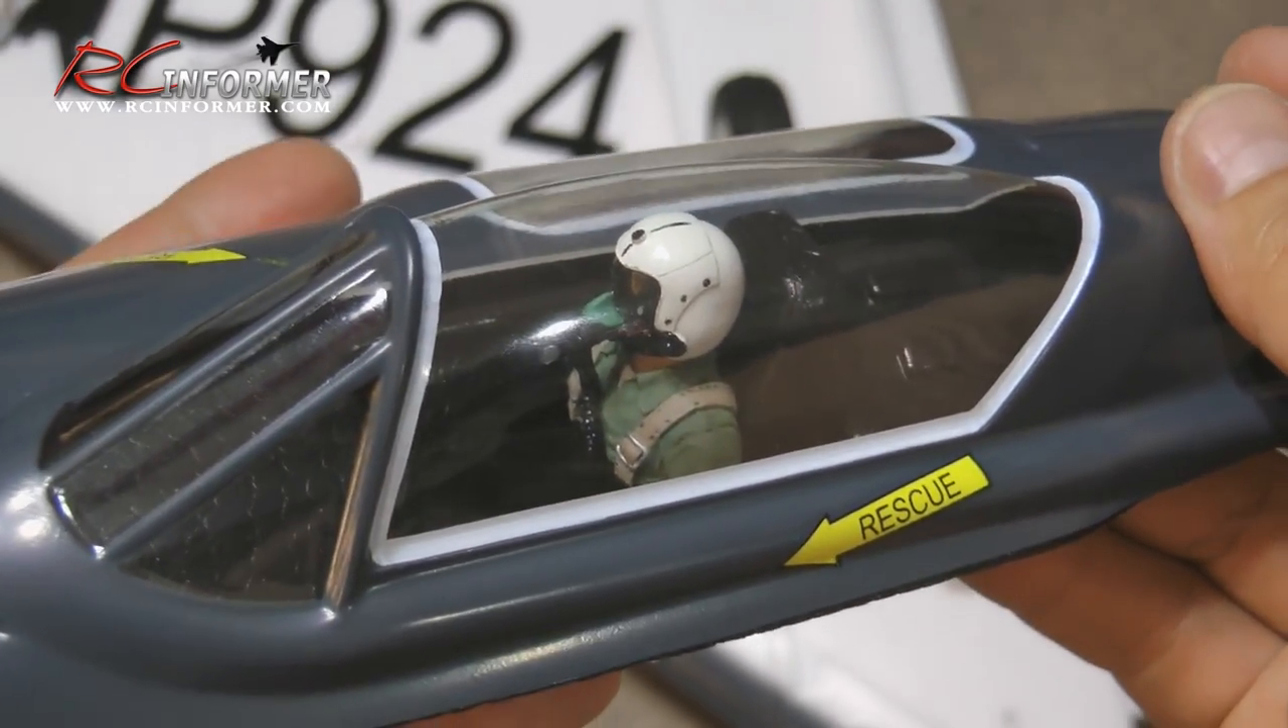Here's a really sweet detail guys that I added to my airplane and I have this pilot laying around and I never really used him for anything but he fits in here really nicely.